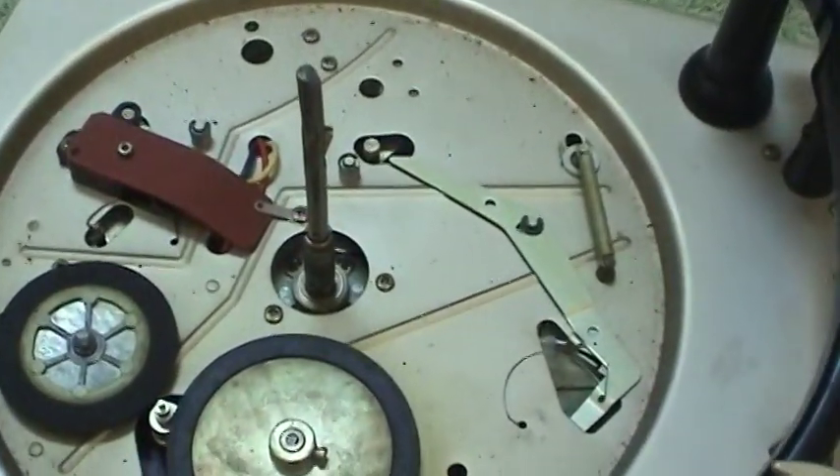Well, now I've got the platter taken off, which wasn't too bad of a job.